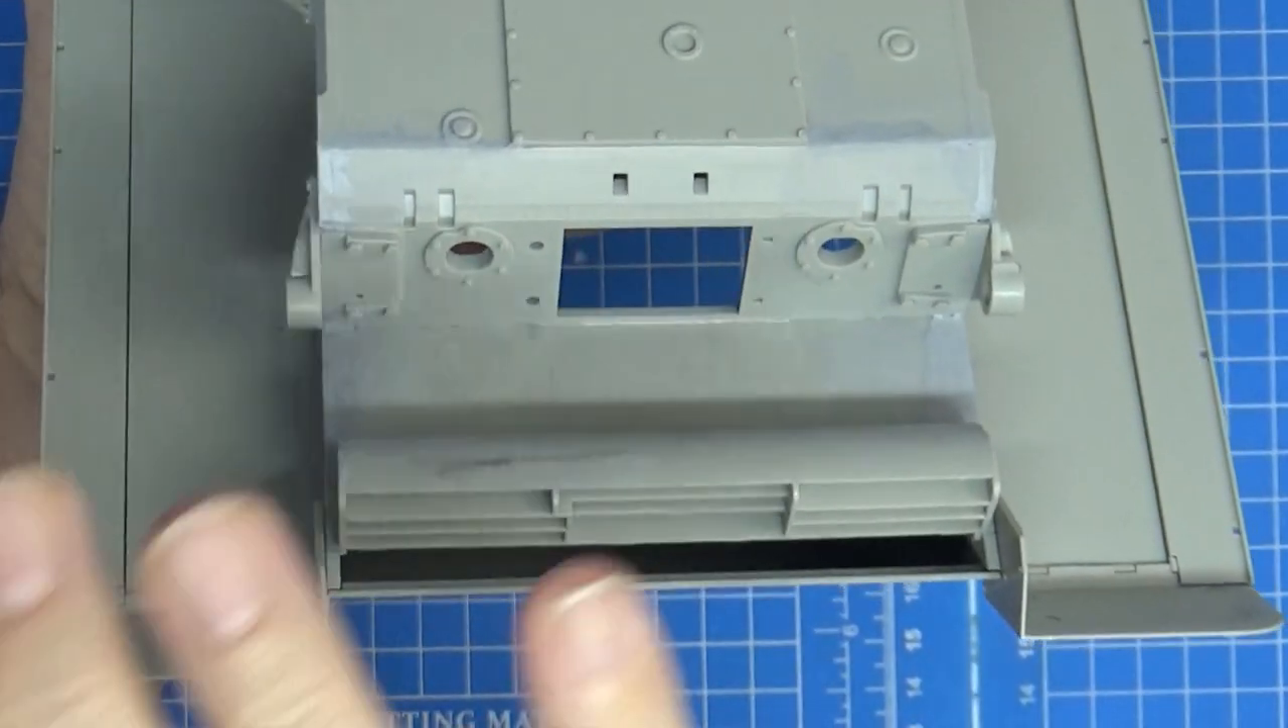As you can see I haven't put any of the back detail on.